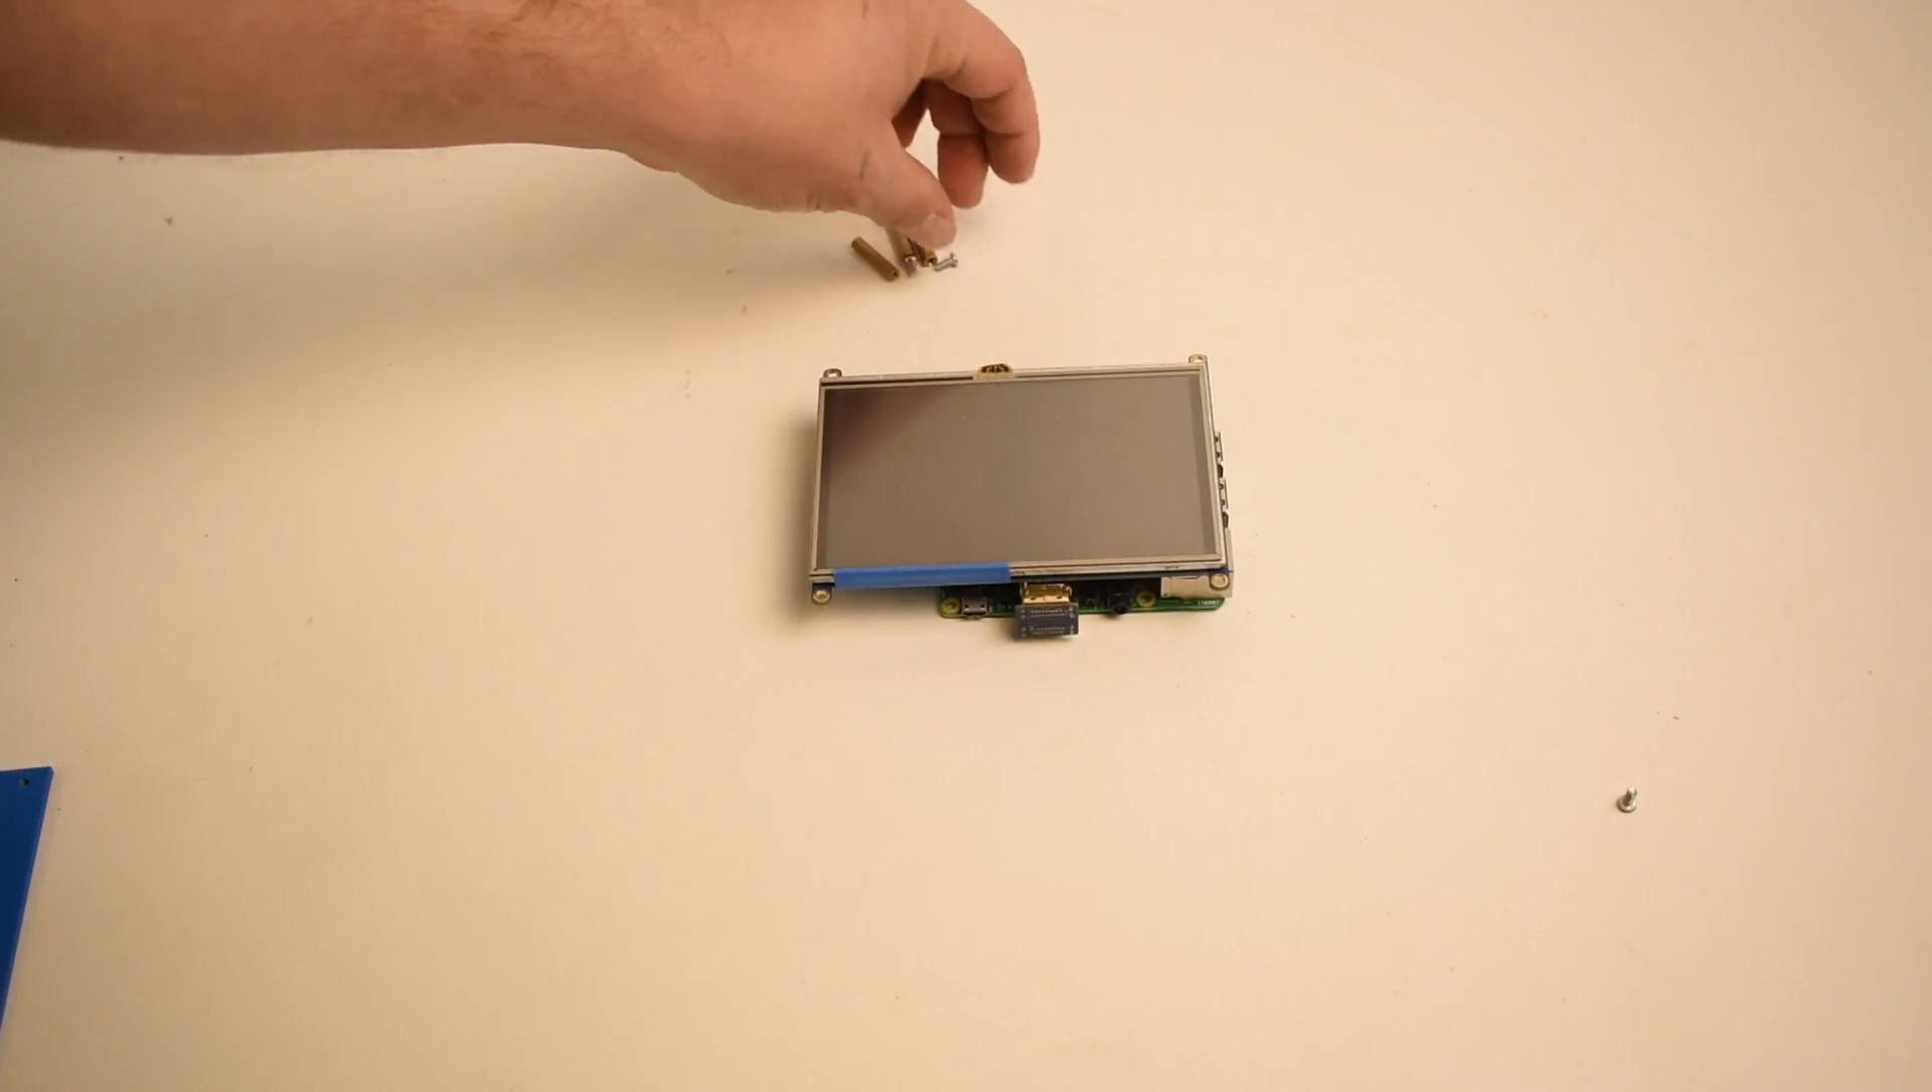That's it. We now have a screen mounted to the Raspberry Pi 3. Your screen should have come with these standoffs.